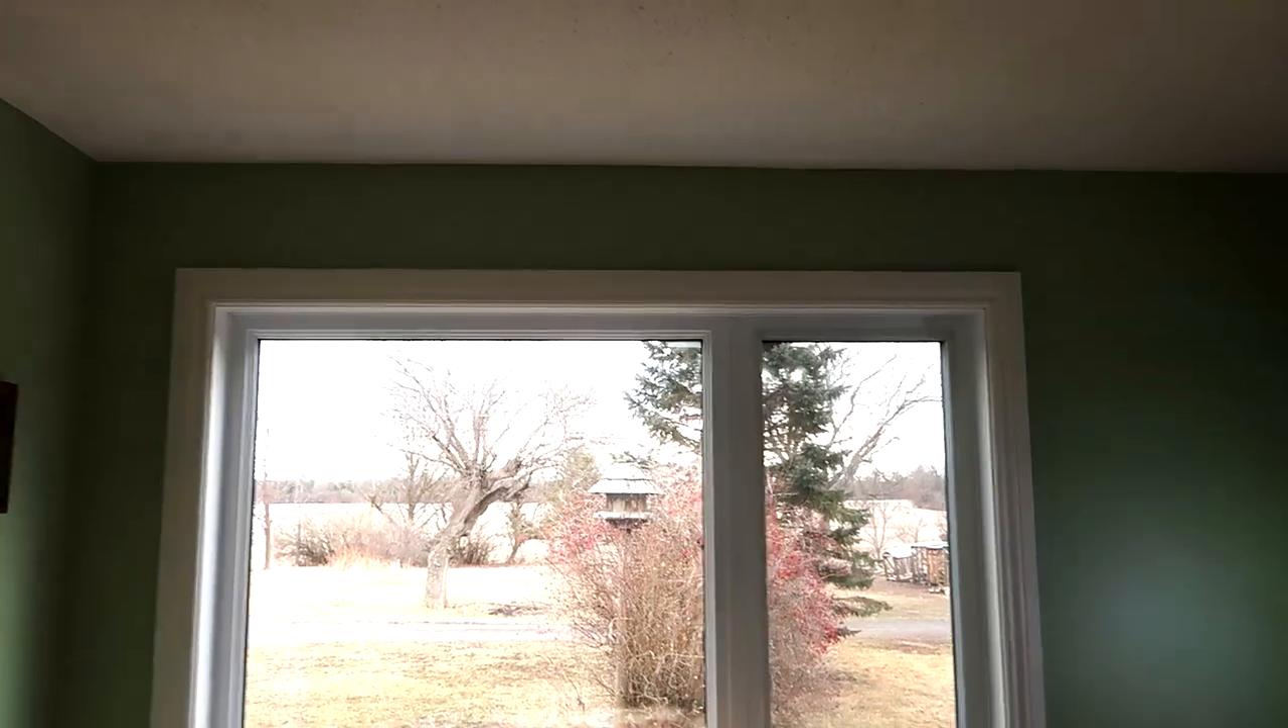We've just had all our windows replaced and now I need to put curtain rods back on here.